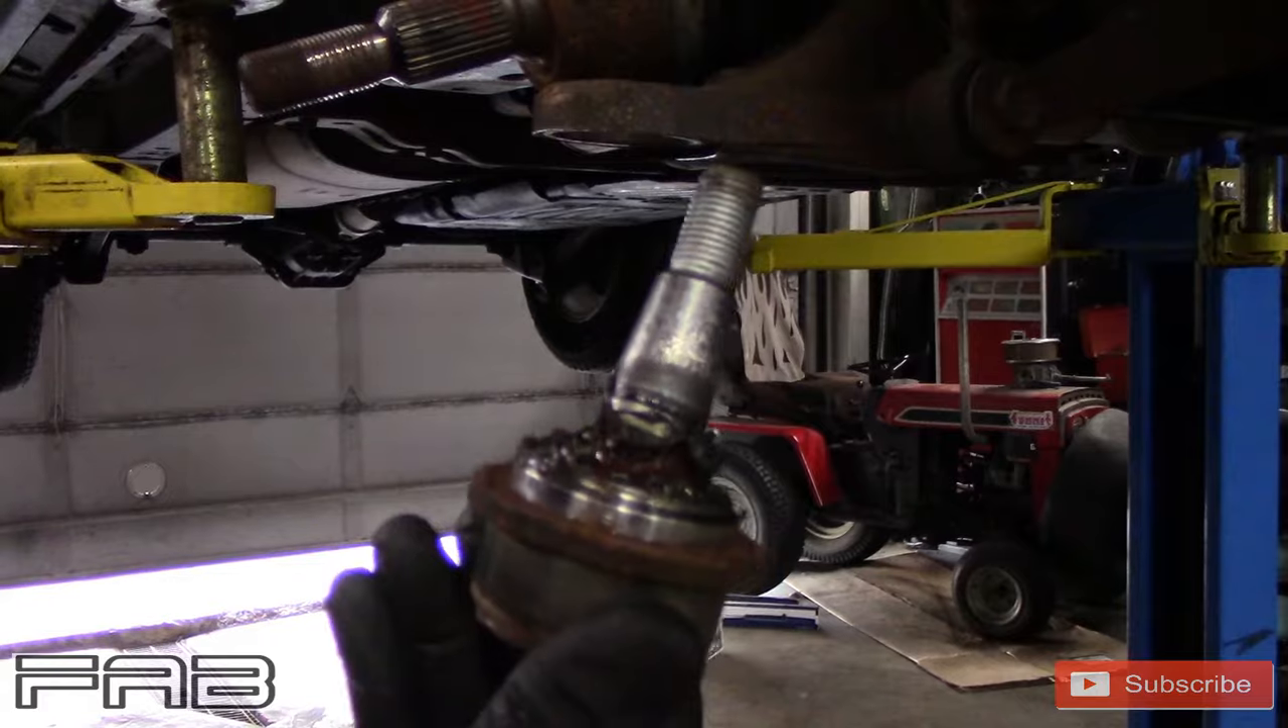There we go. The ball joint is out.